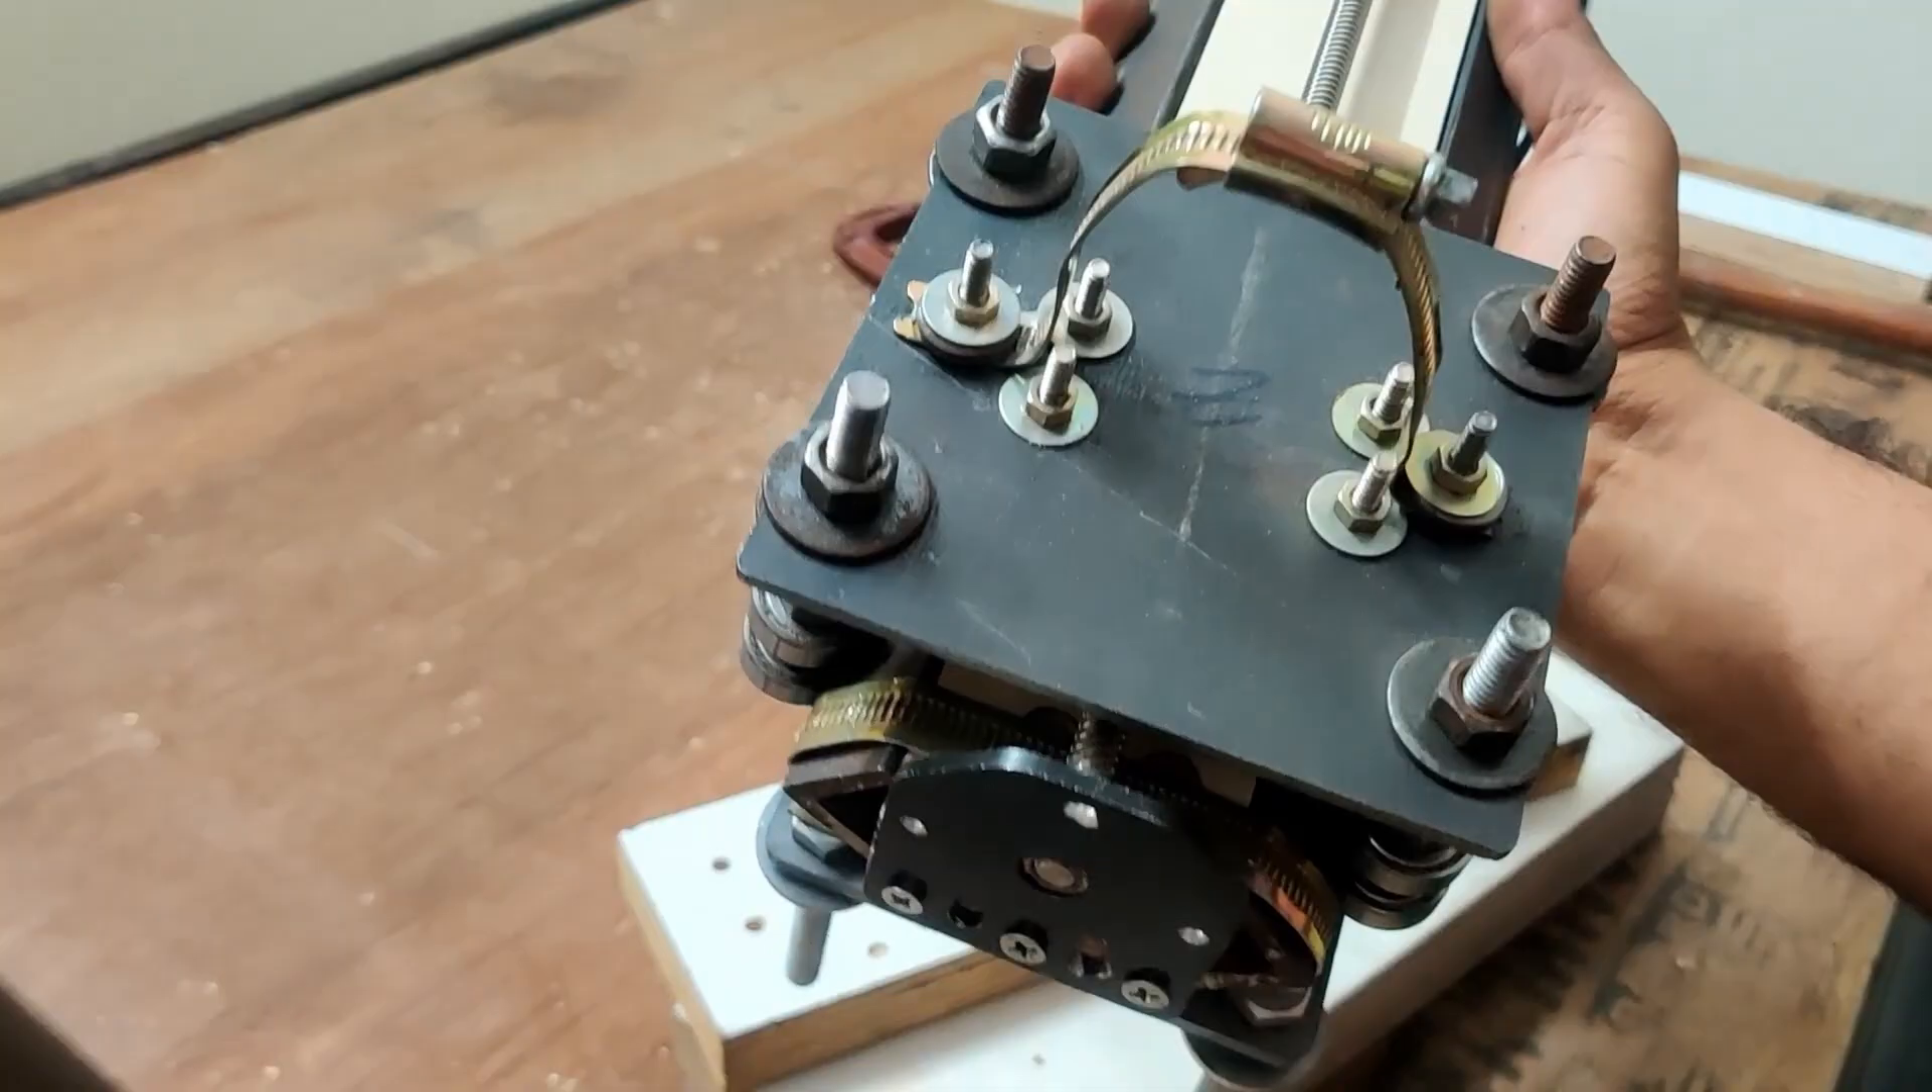I've used washers to hold the clamp in place and that's it.